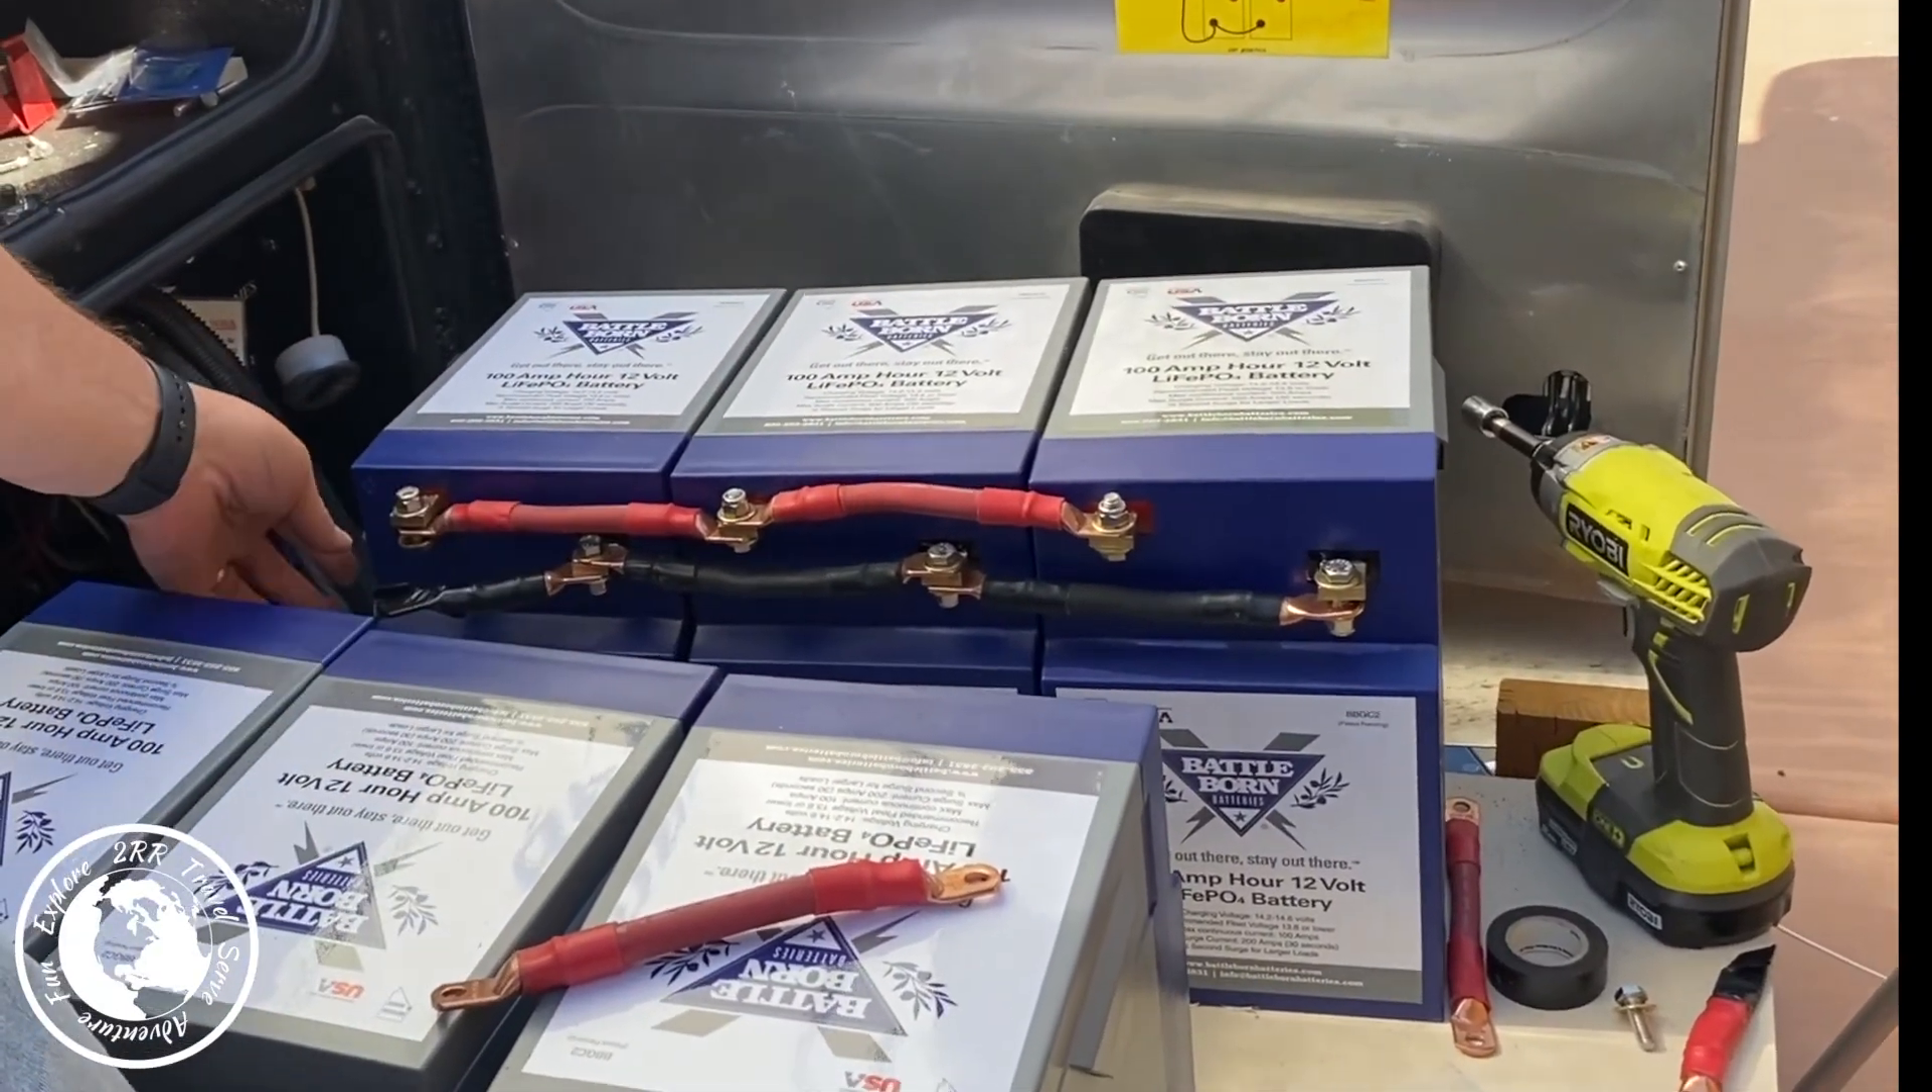I have set up the first three batteries. You'll see that the that the negatives are all all the negatives are connected.